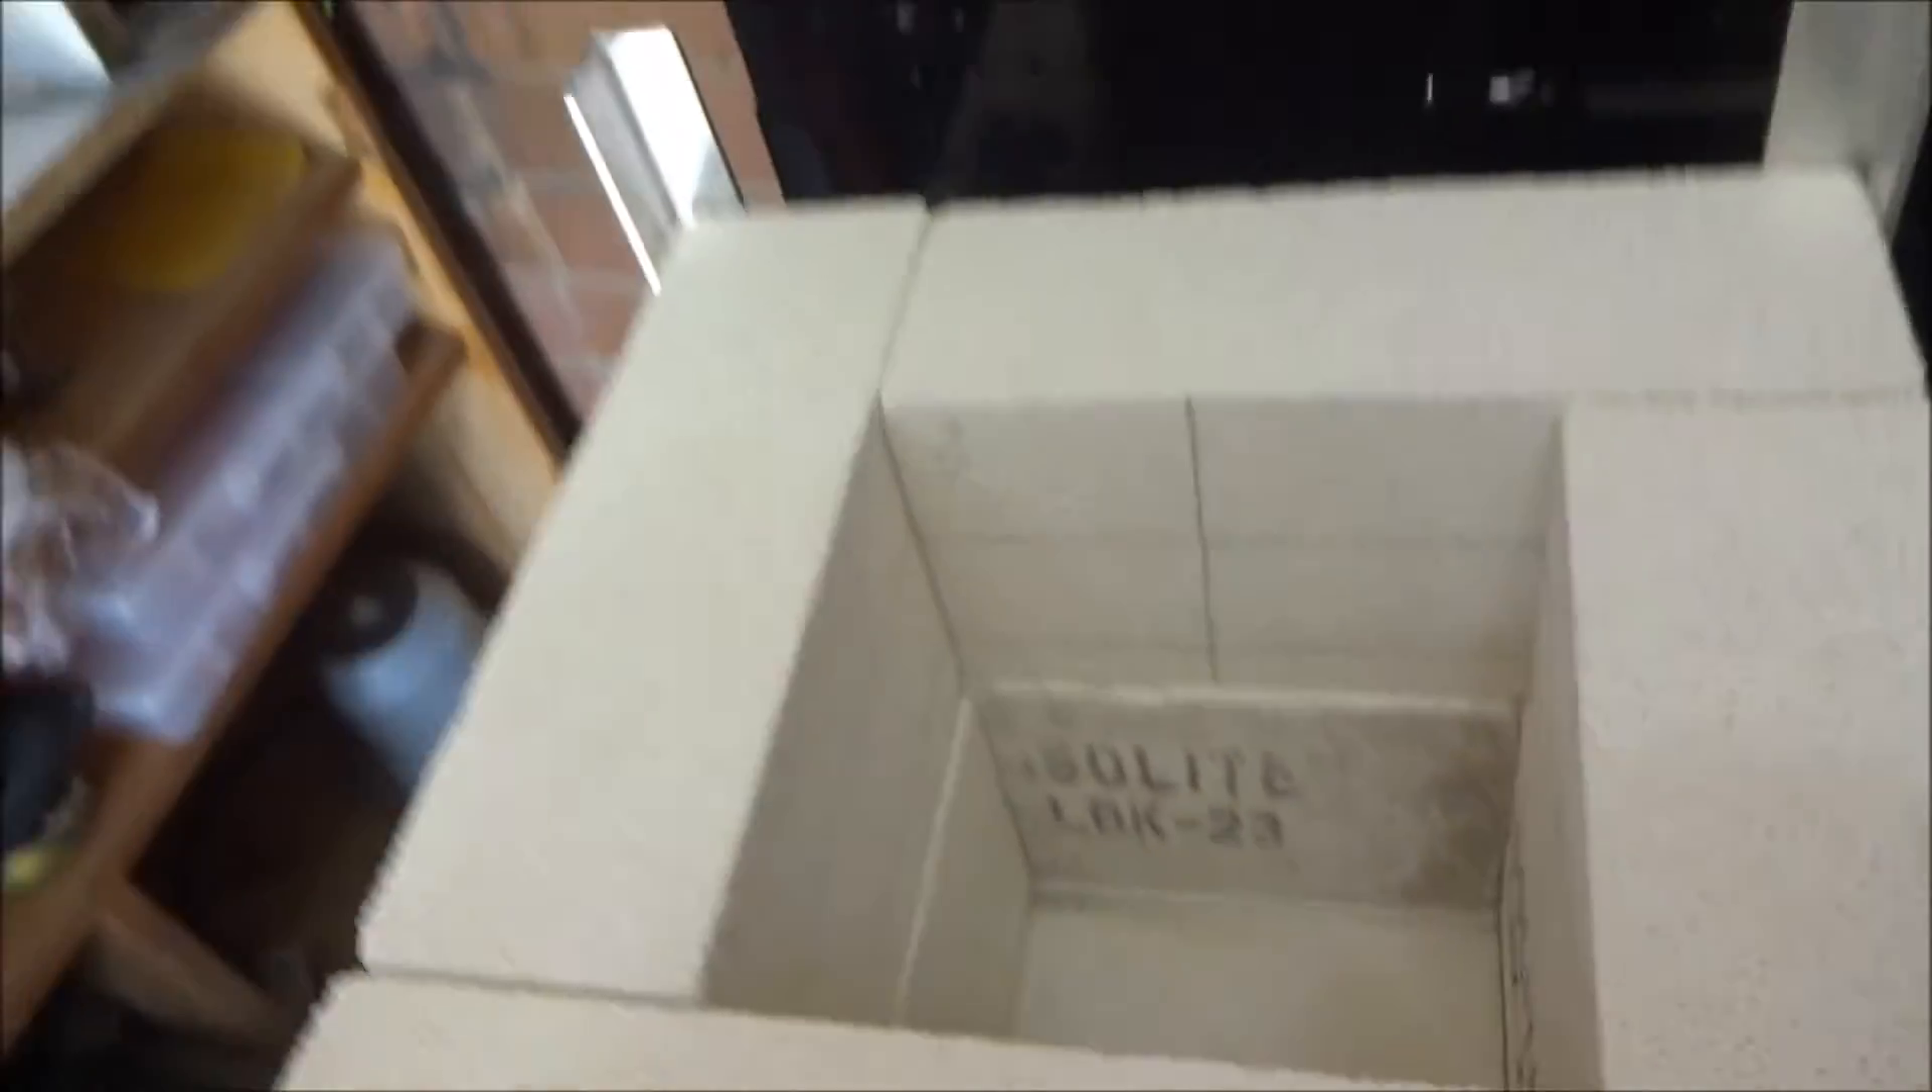Okay so i've got all the bricks in place so all these are insulating fire bricks there's the base and then the two layers of bricks.